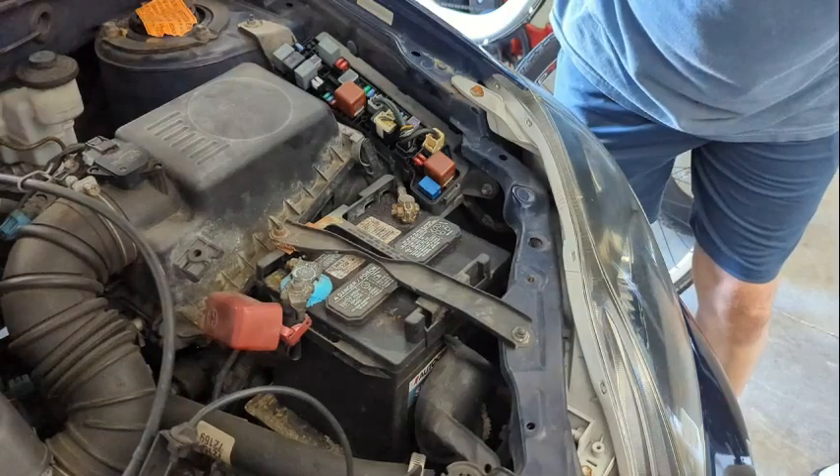So first I've removed the fuse box lid just to give me a little more room.